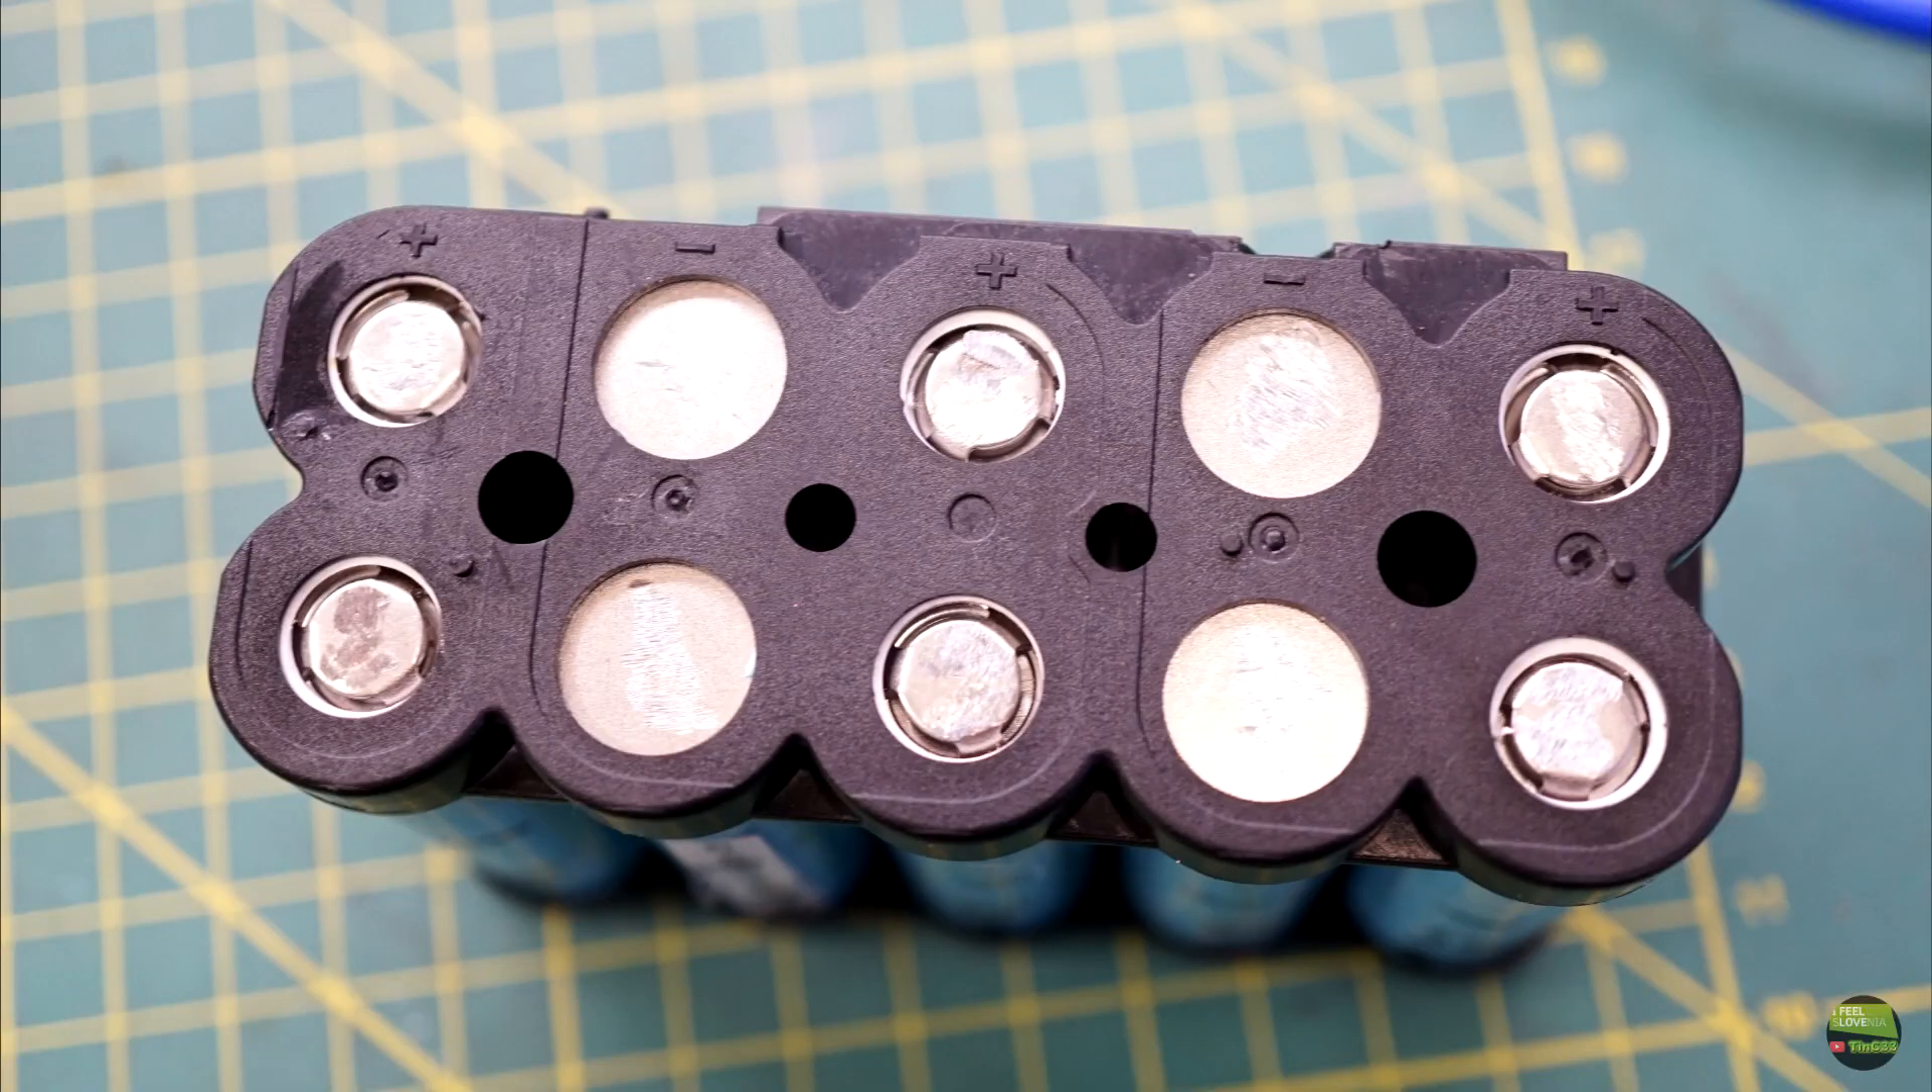There are also polarity marks on the holder so assembling is really simple, and so far everything fit perfect.